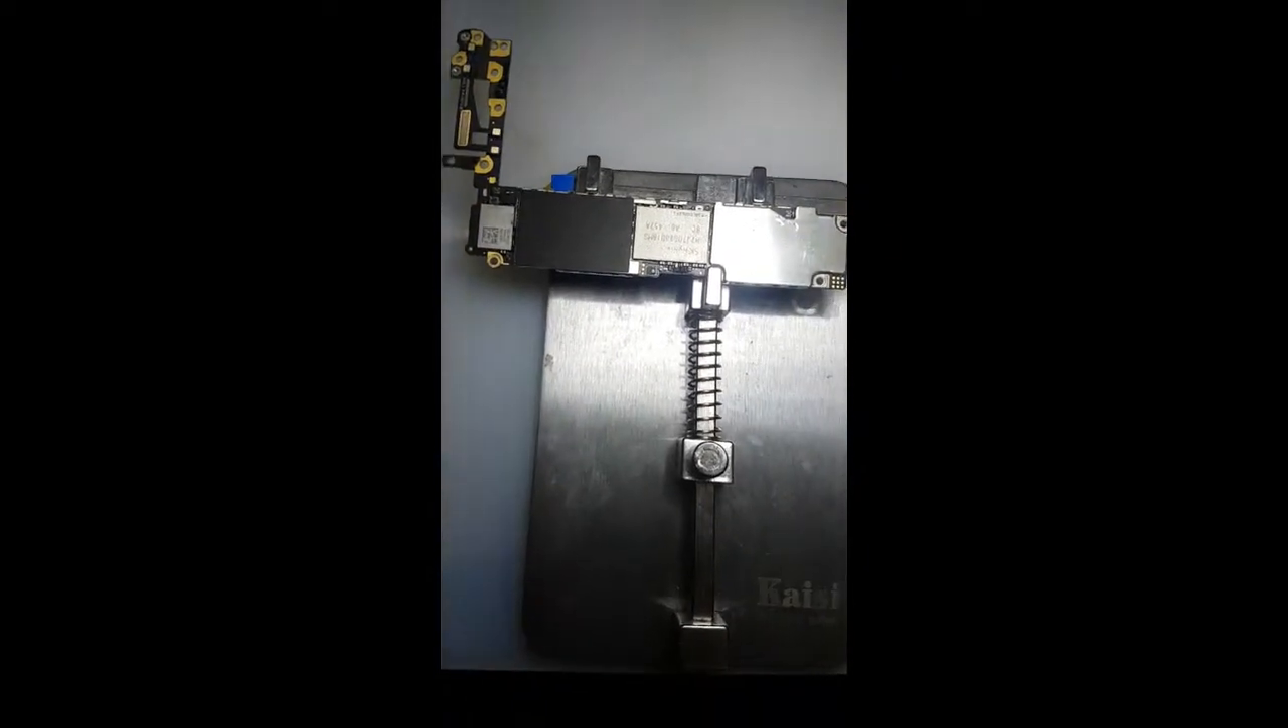This is going to be our video about changing an iPhone 6 U2 IC and as you can see we've got the board out.